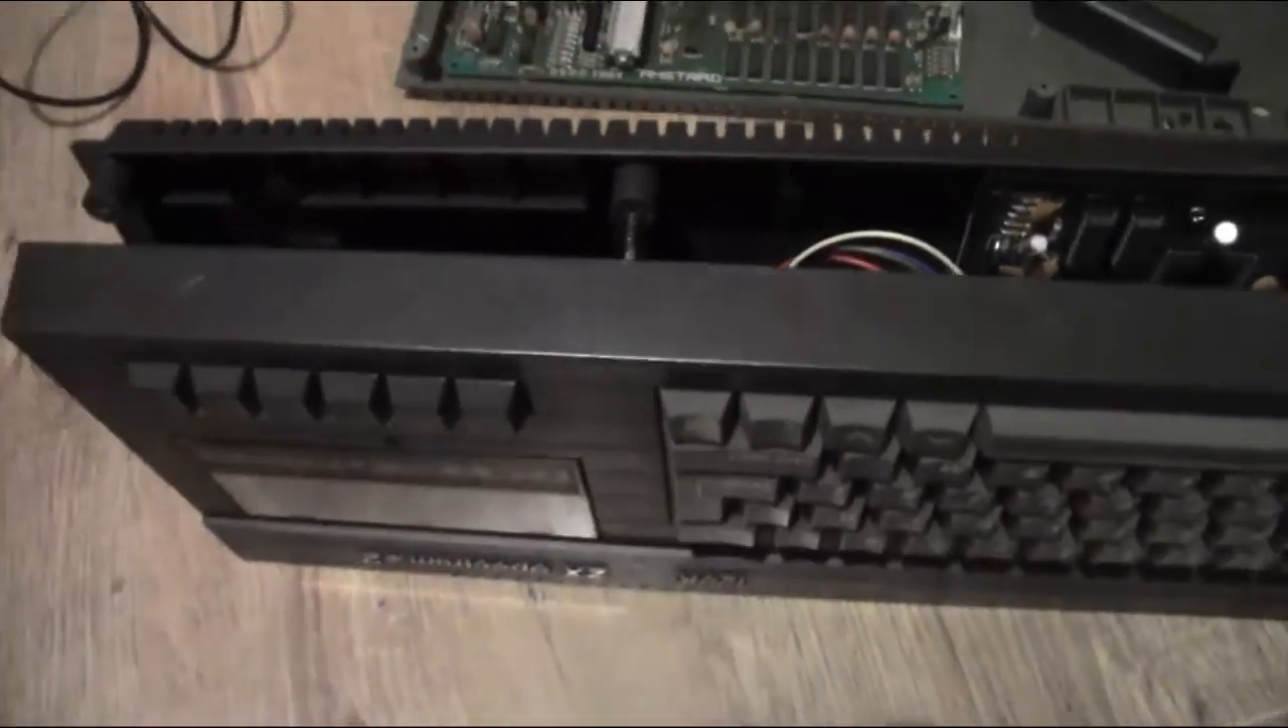OK, I've got the machine open and I only pulled it off slightly because I don't want to rip anything.